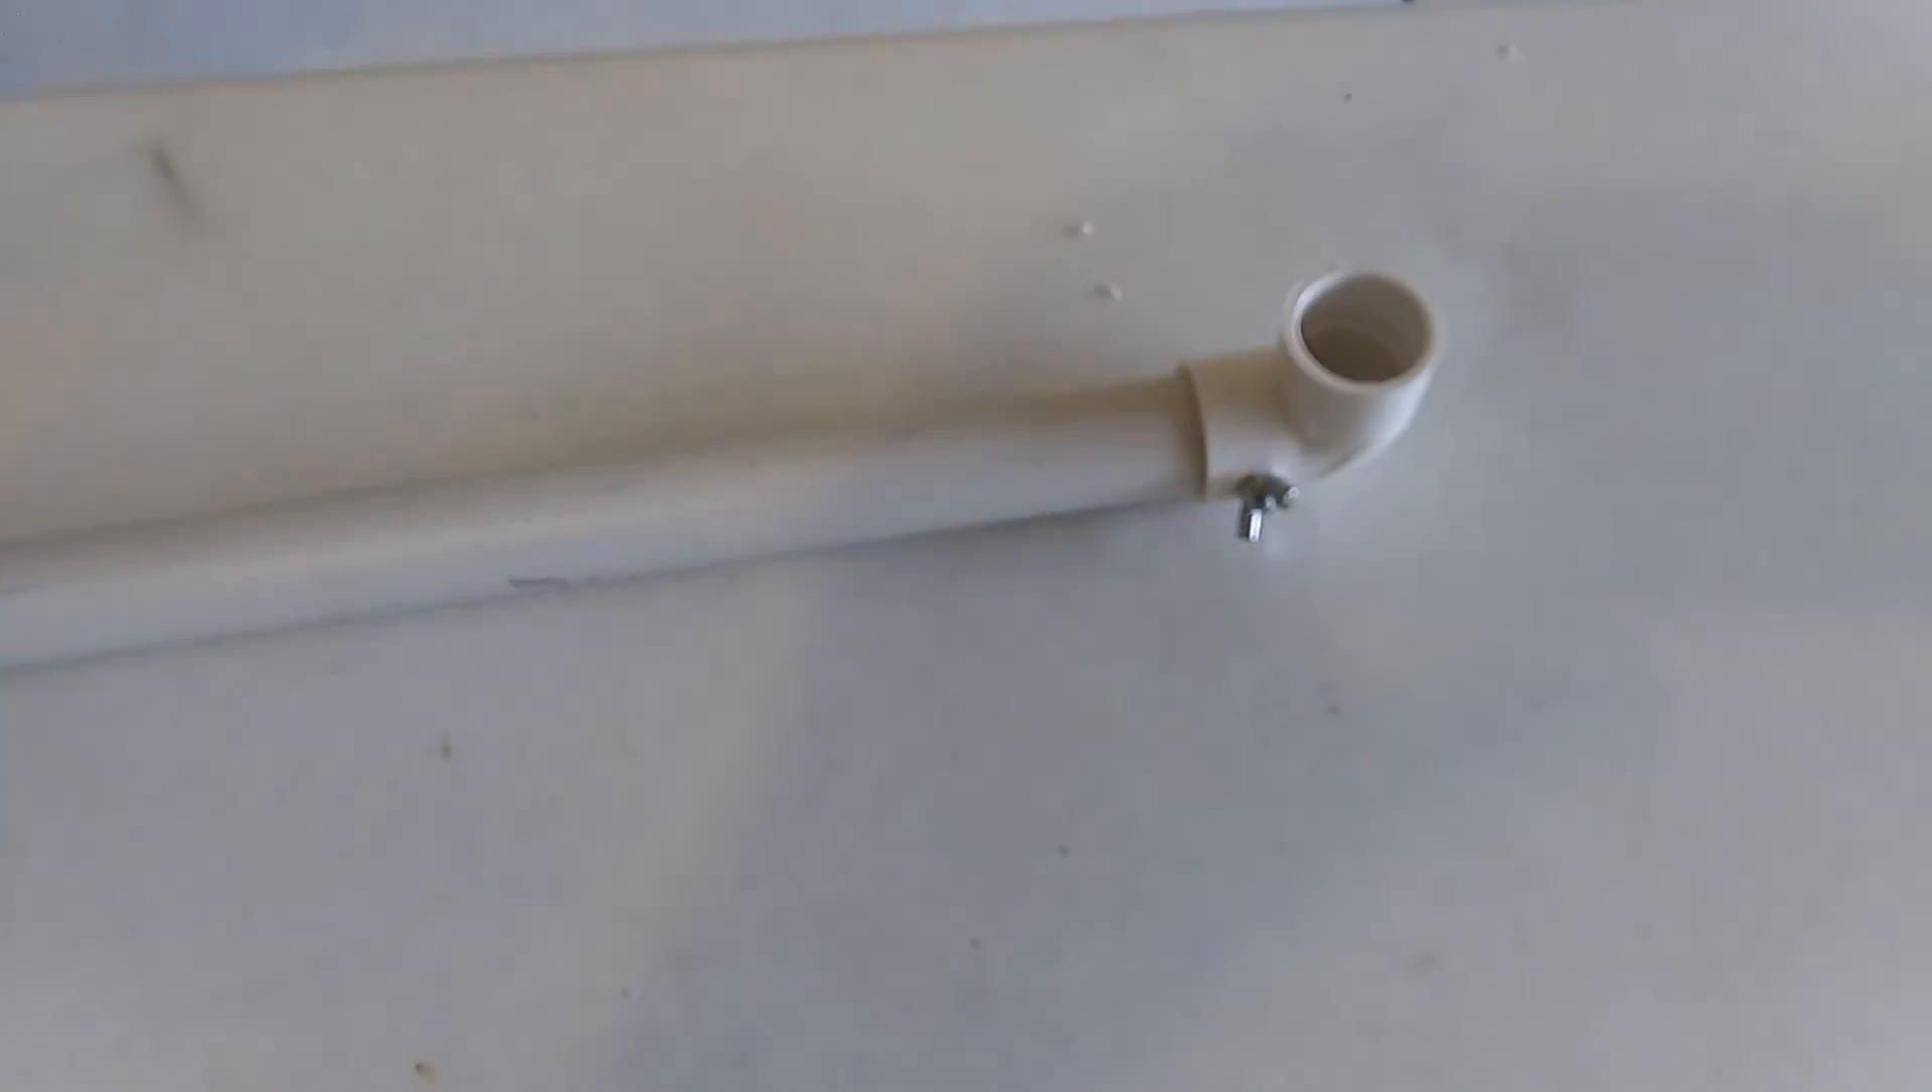Alright I added a removable bolt to the hip joint.